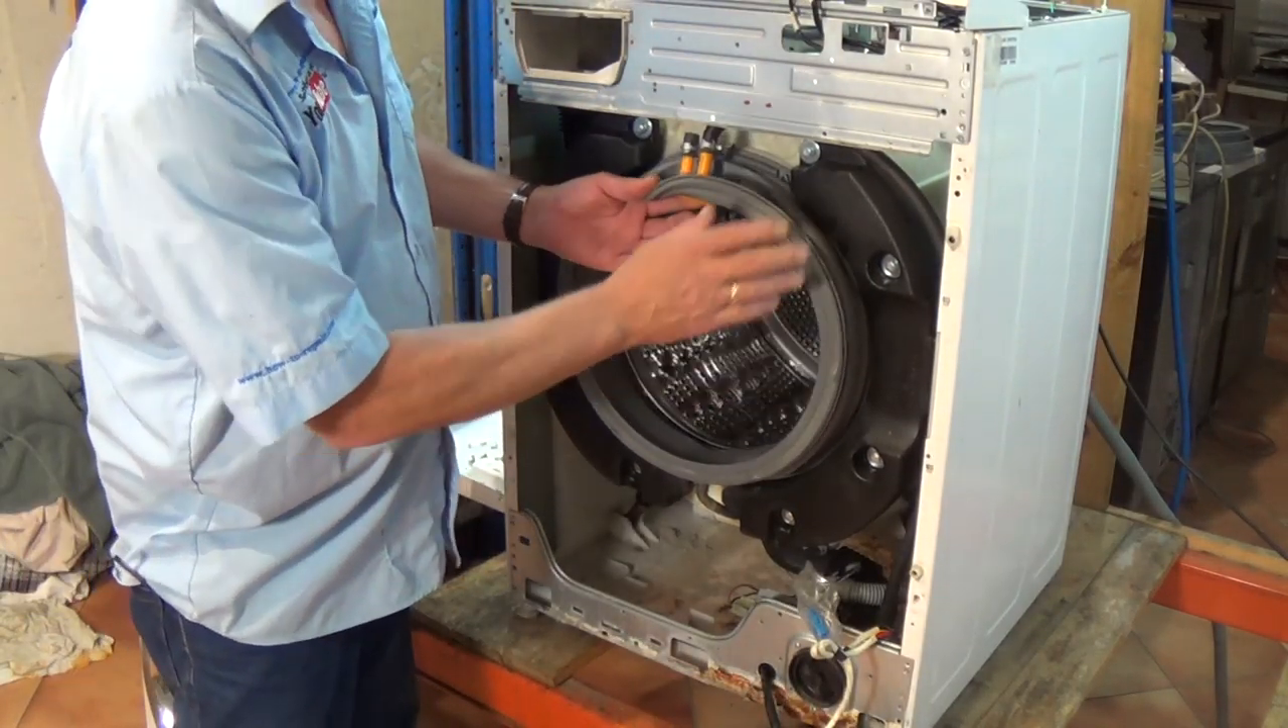So now we've got the front panel off we can replace the door seal.